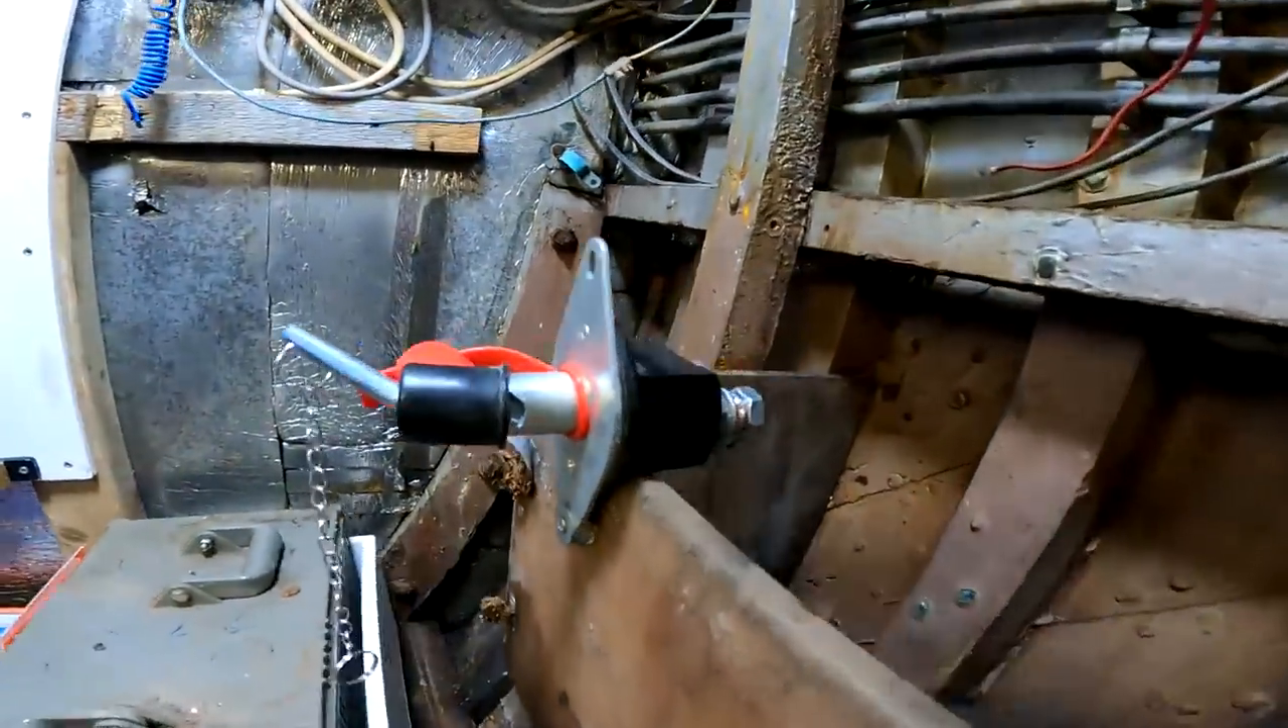Very temporary at the moment the battery isolator is on there like so because i haven't got a hole saw.